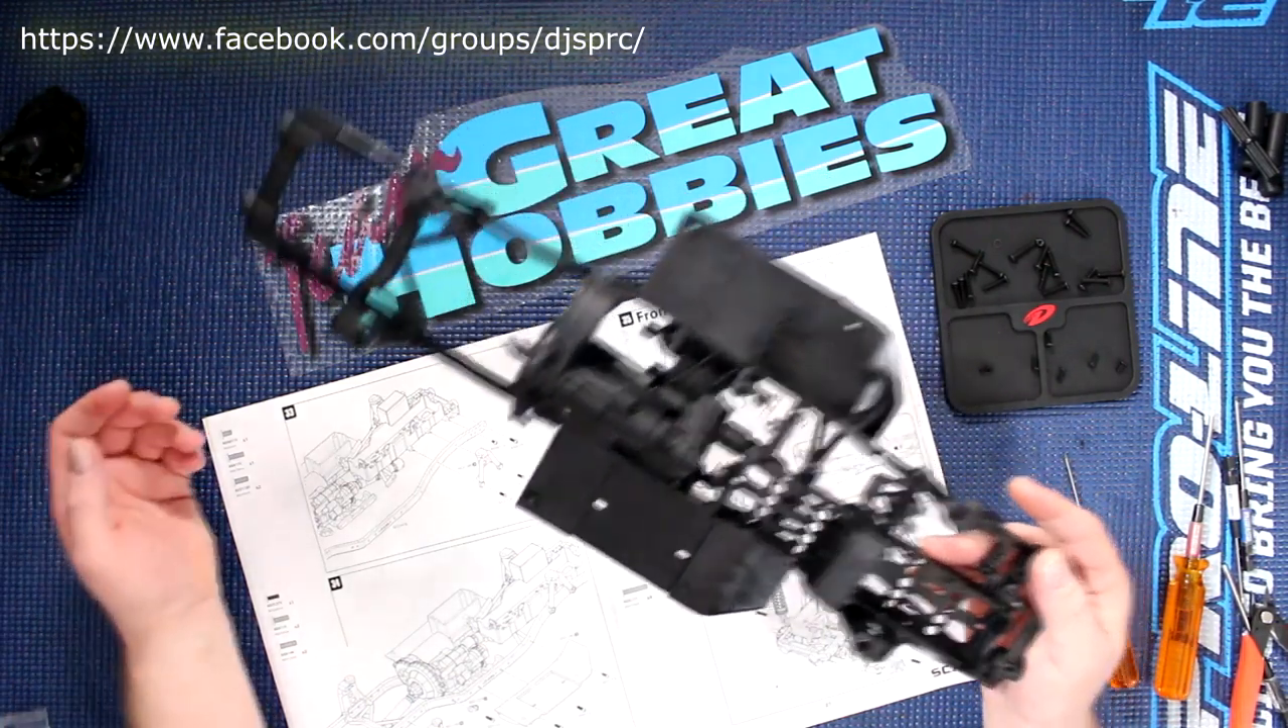Physically we have a chassis not a roller yet but it's coming.